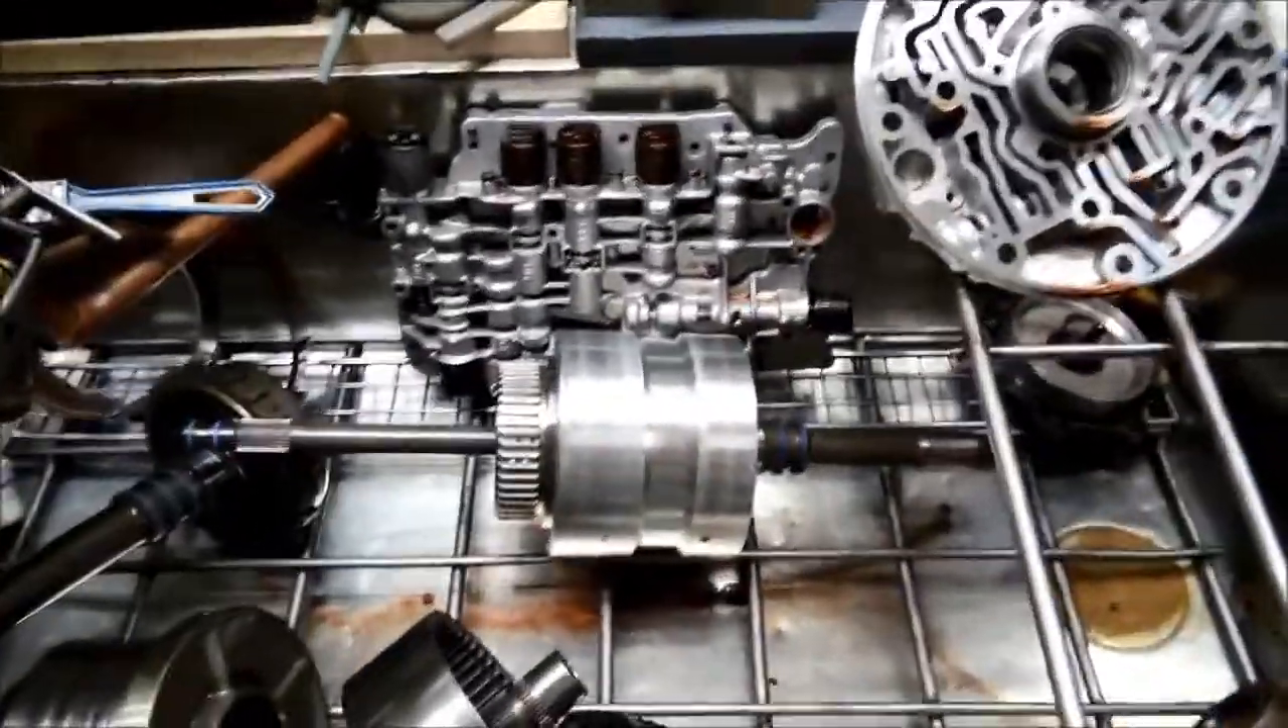Okay, I've given the transmission a wash and we've pulled it apart.